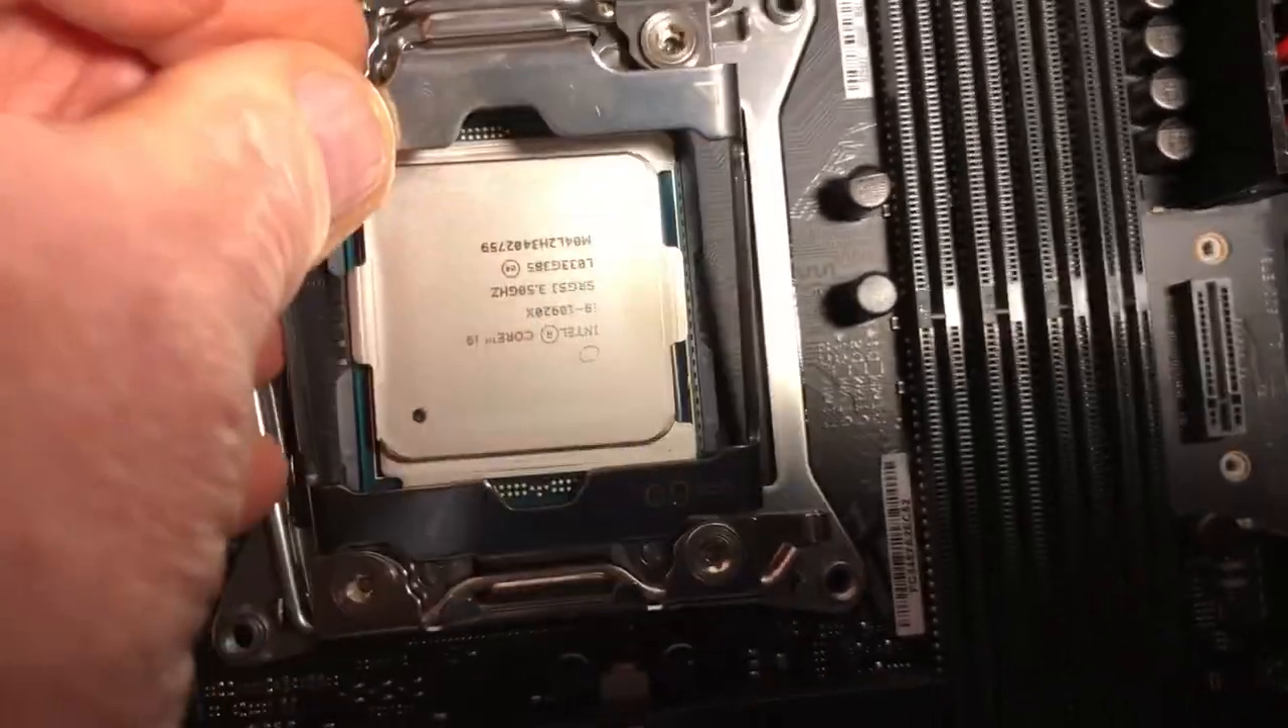Now the processor is in.